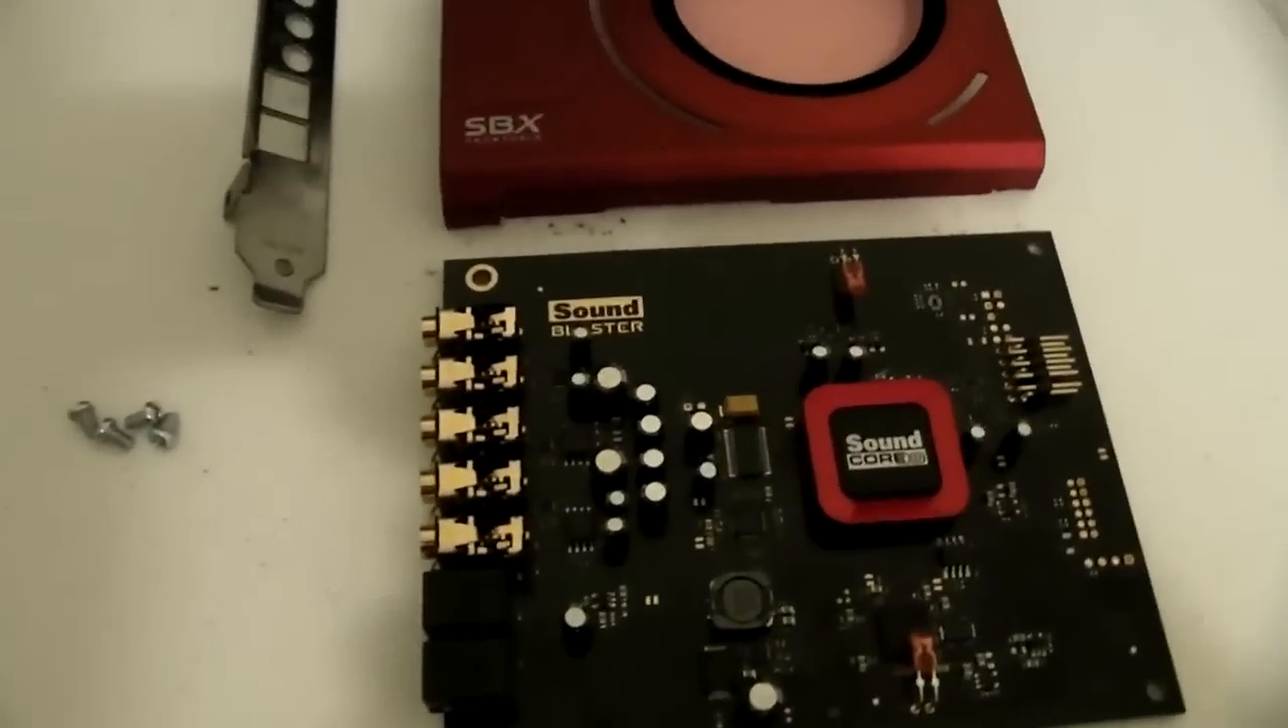So here's our card with all the parts disassembled so we've got our screws backplate the cover and this is the card in all its glory.